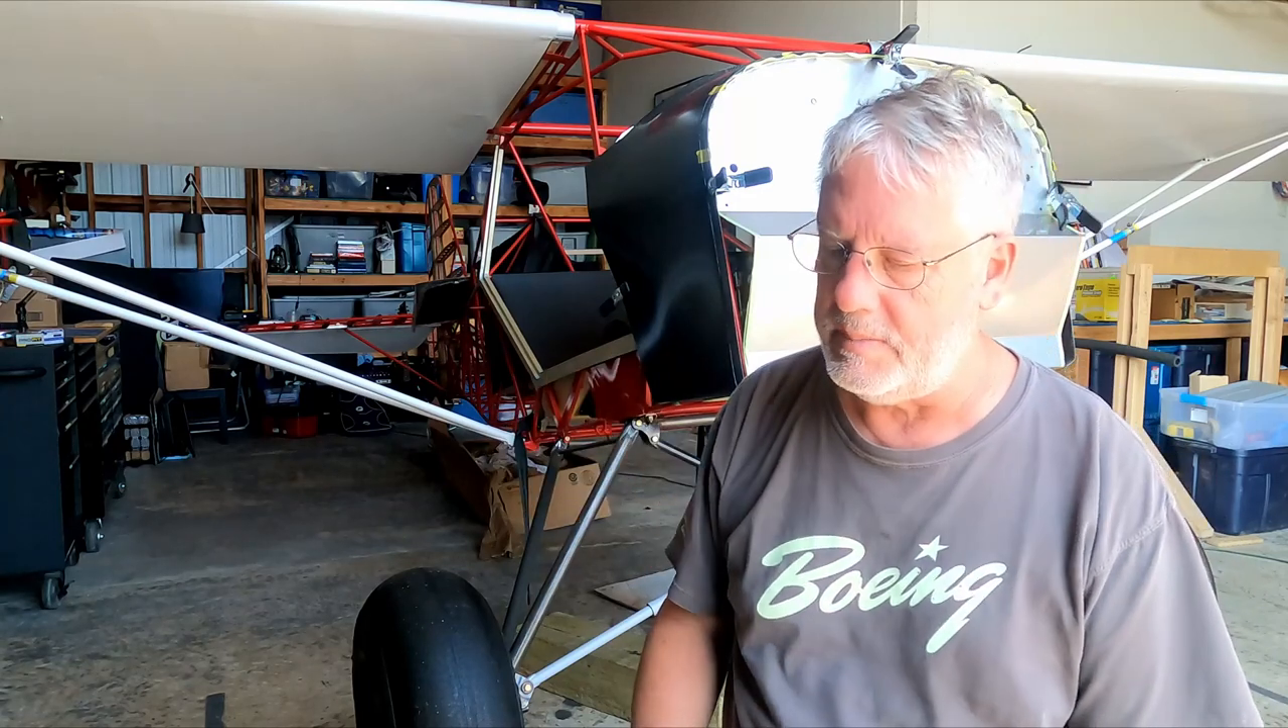I haven't taken the wings off yet.